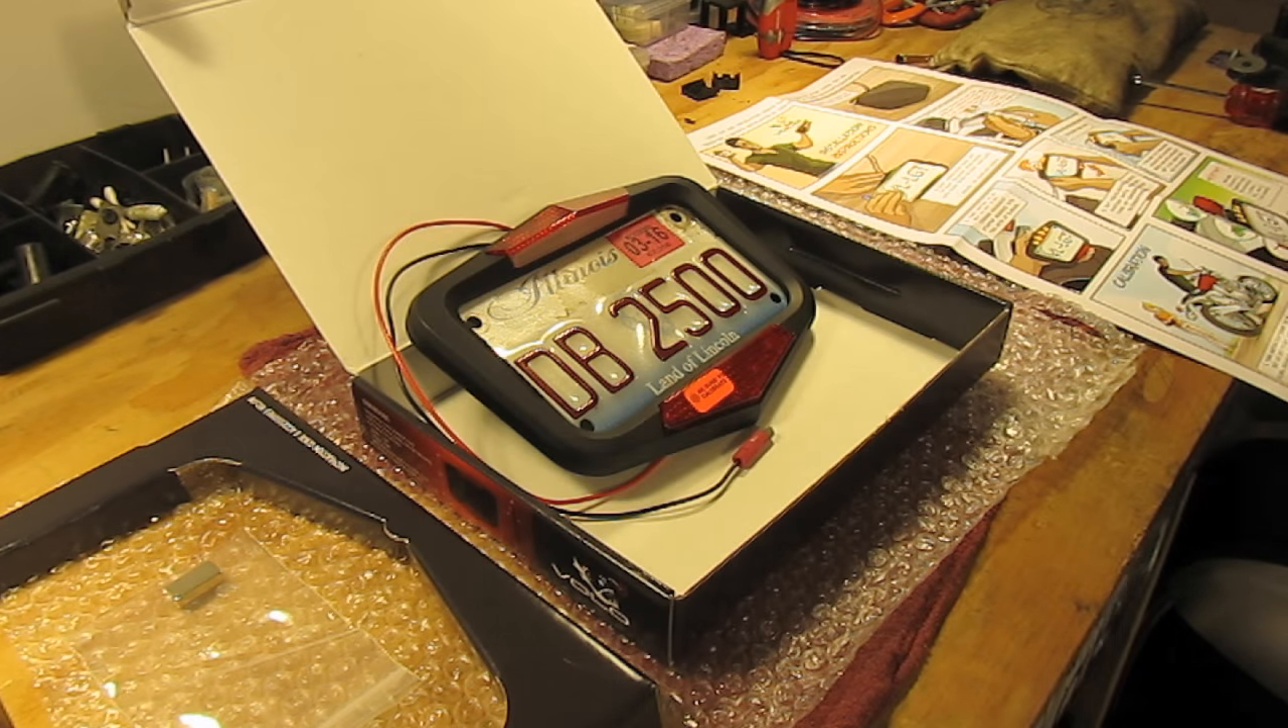Plate is in place.